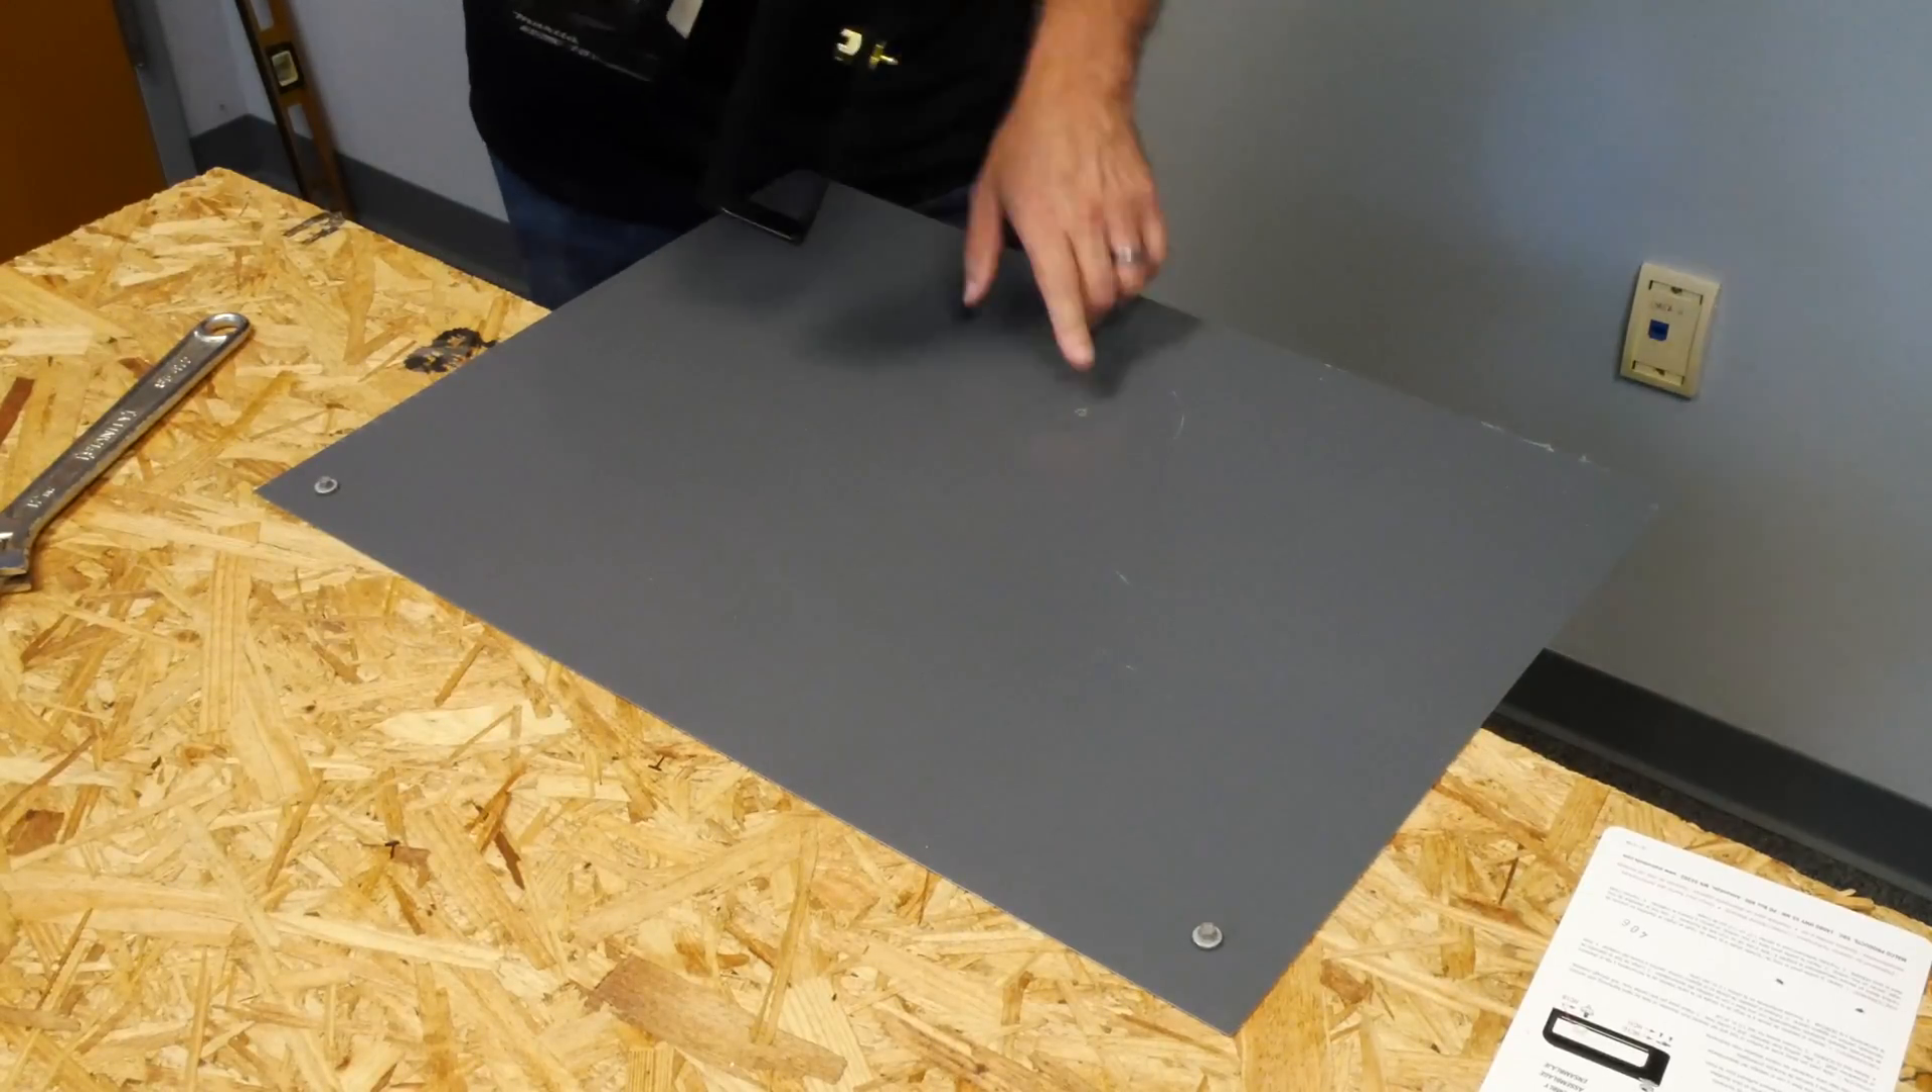We've secured a piece of 24 gauge steel to the table to keep it from moving around.